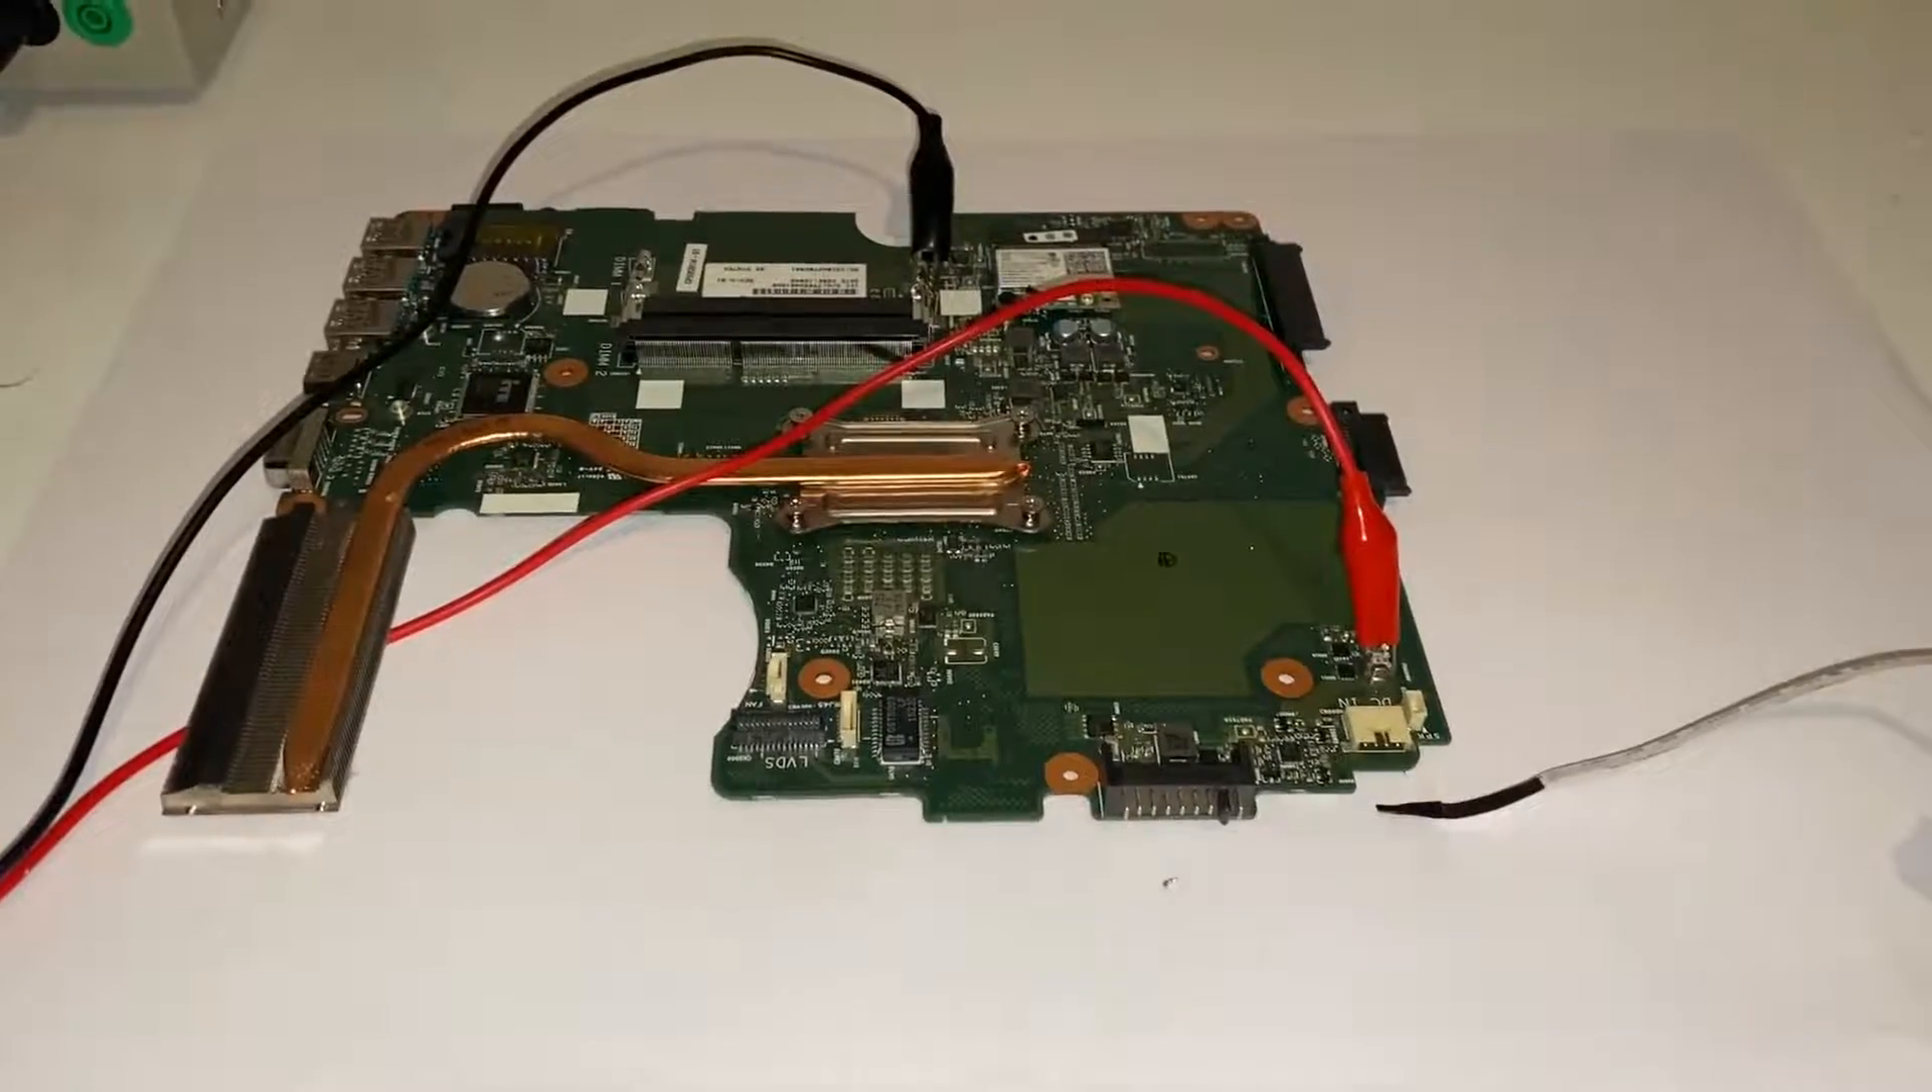I've already gone ahead and hooked up my crocodile clips.